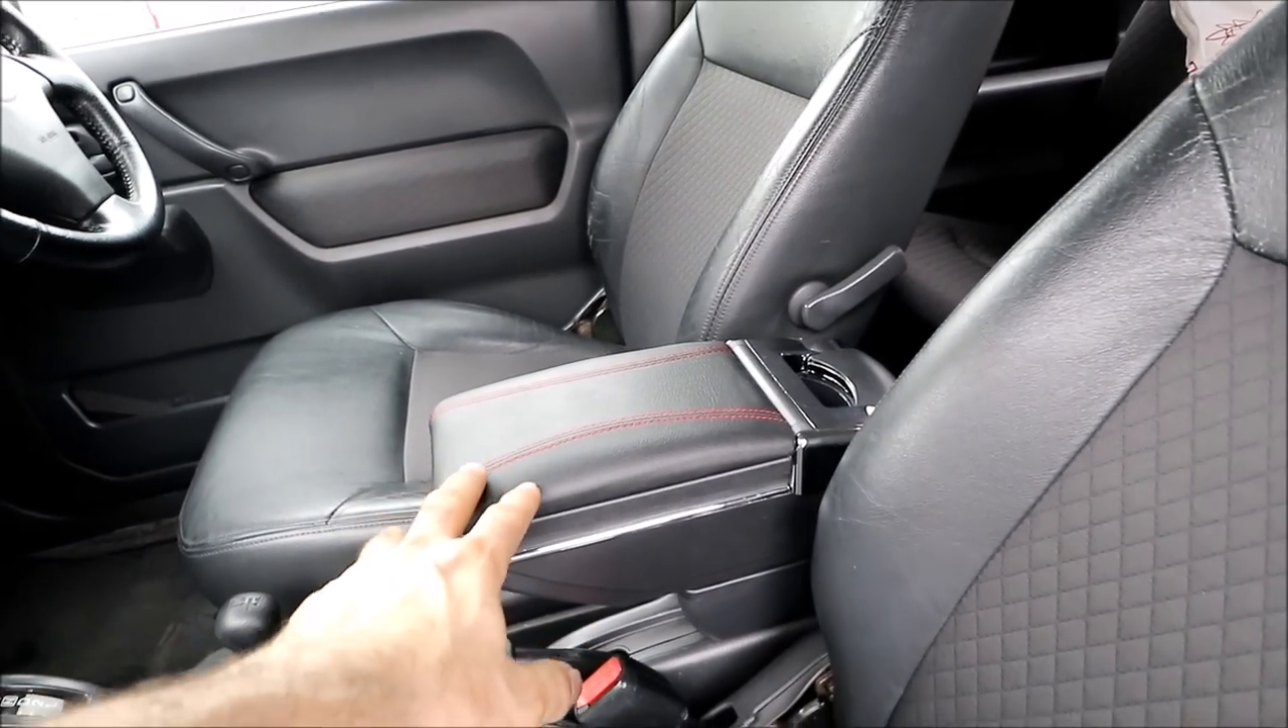Já coloquei o encosto de braço.